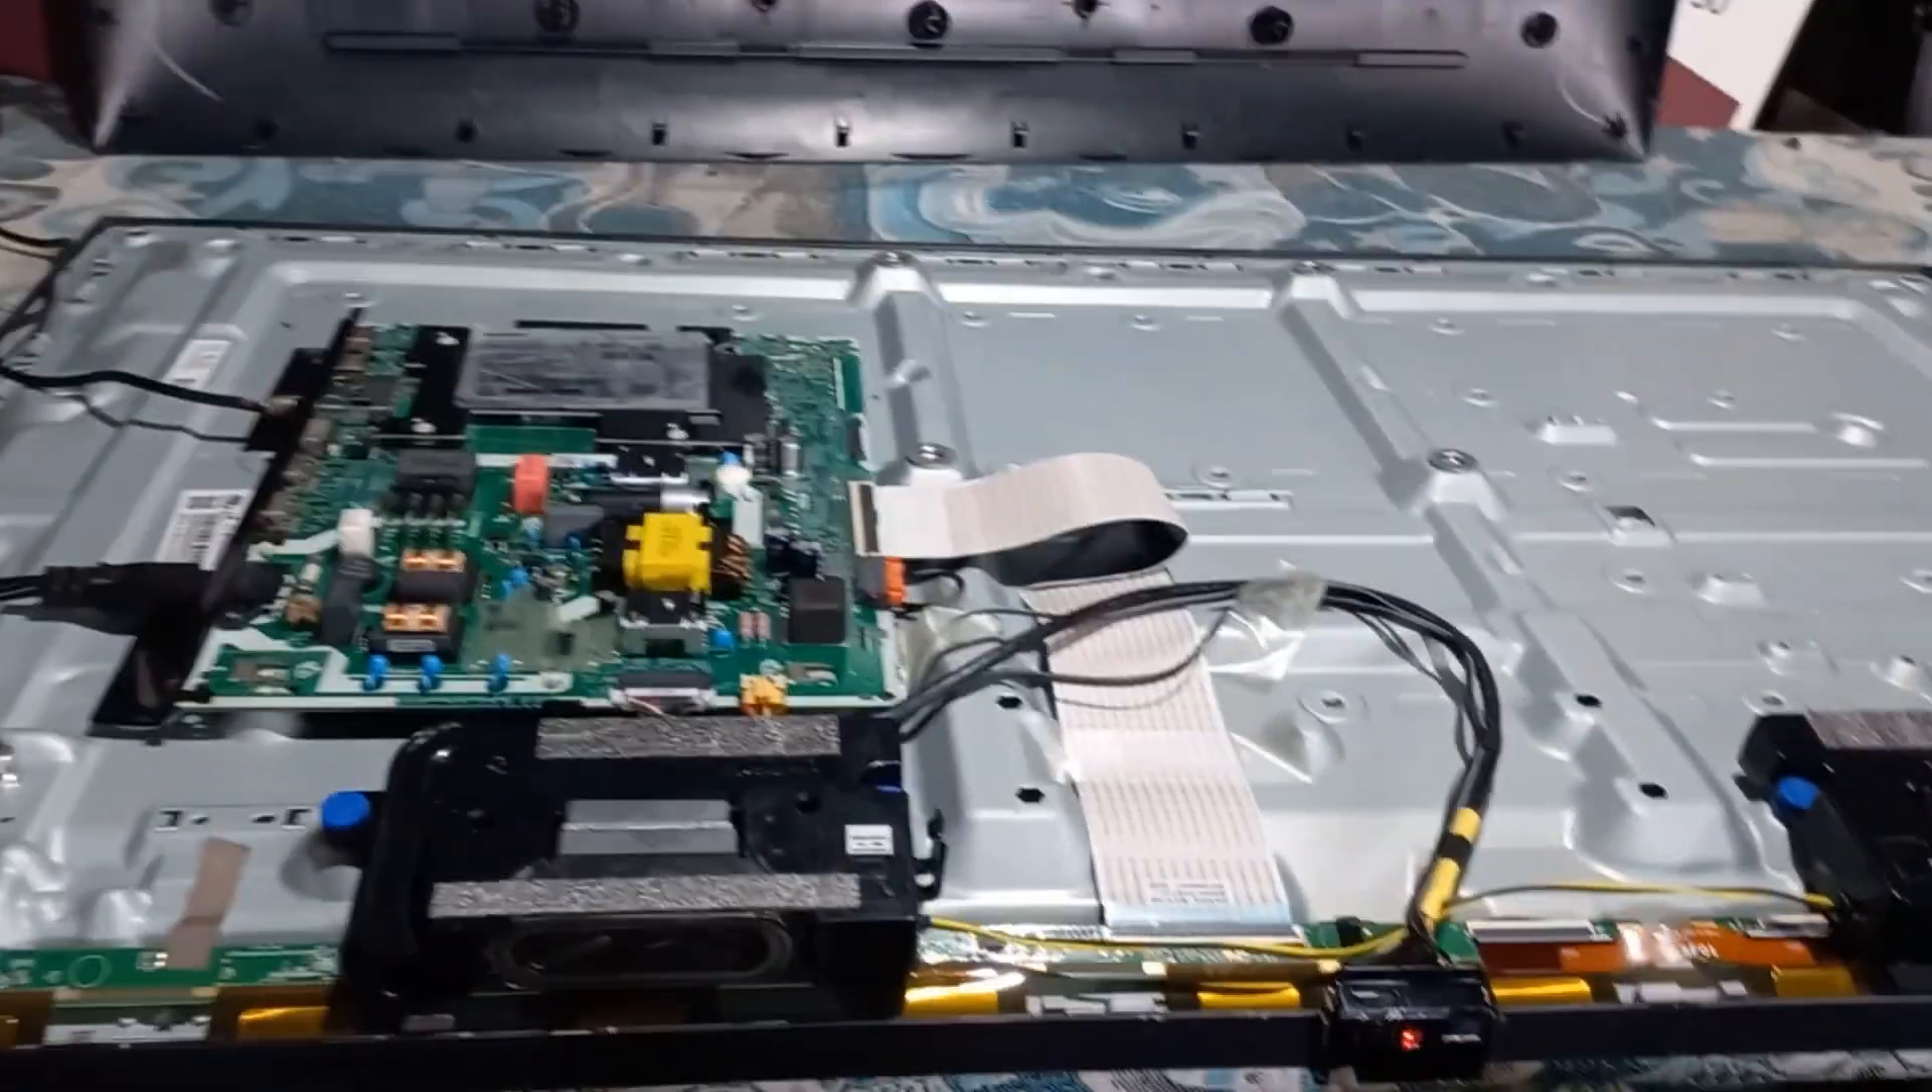Hemos colocado ya la tarjeta la hemos conectado procederemos a encenderla.